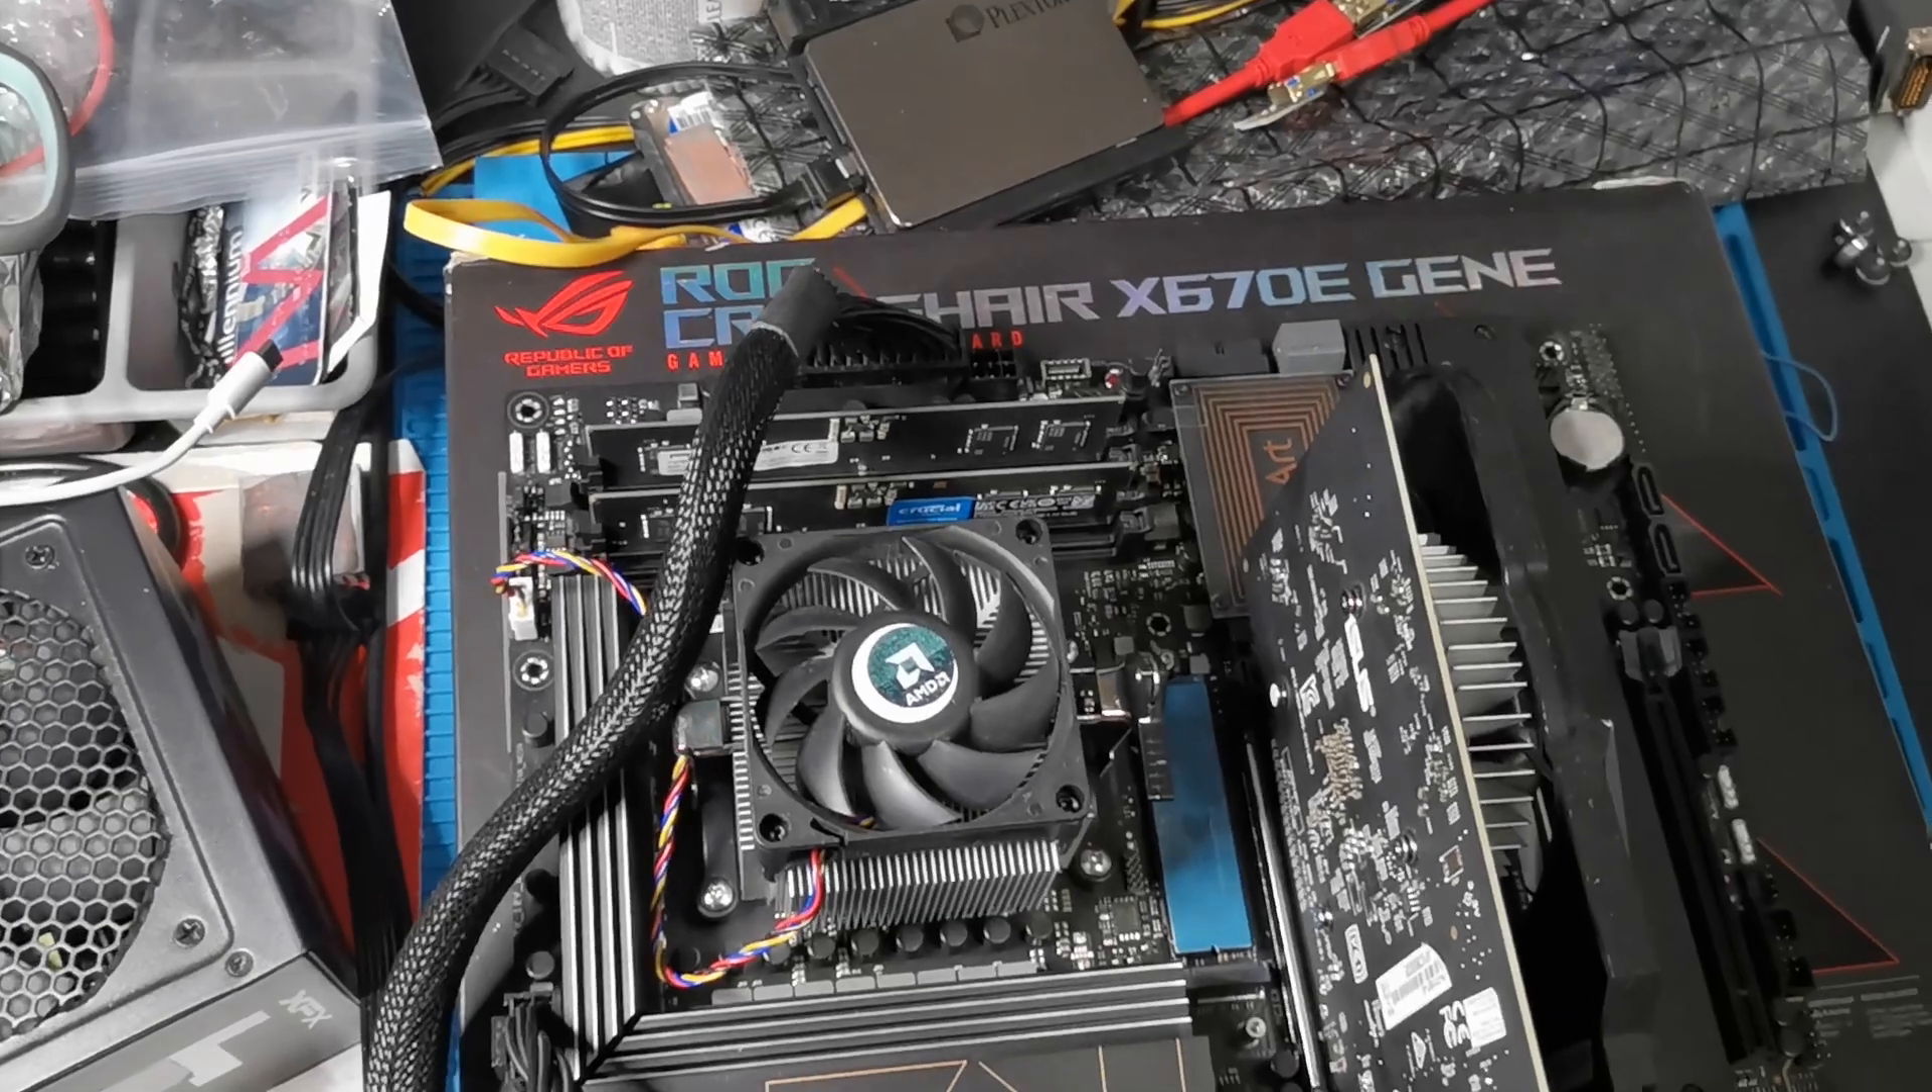All right, so as you can see, I have everything assembled, the motherboard with the CPU, two RAM sticks, my test RAM sticks, and the graphics card.